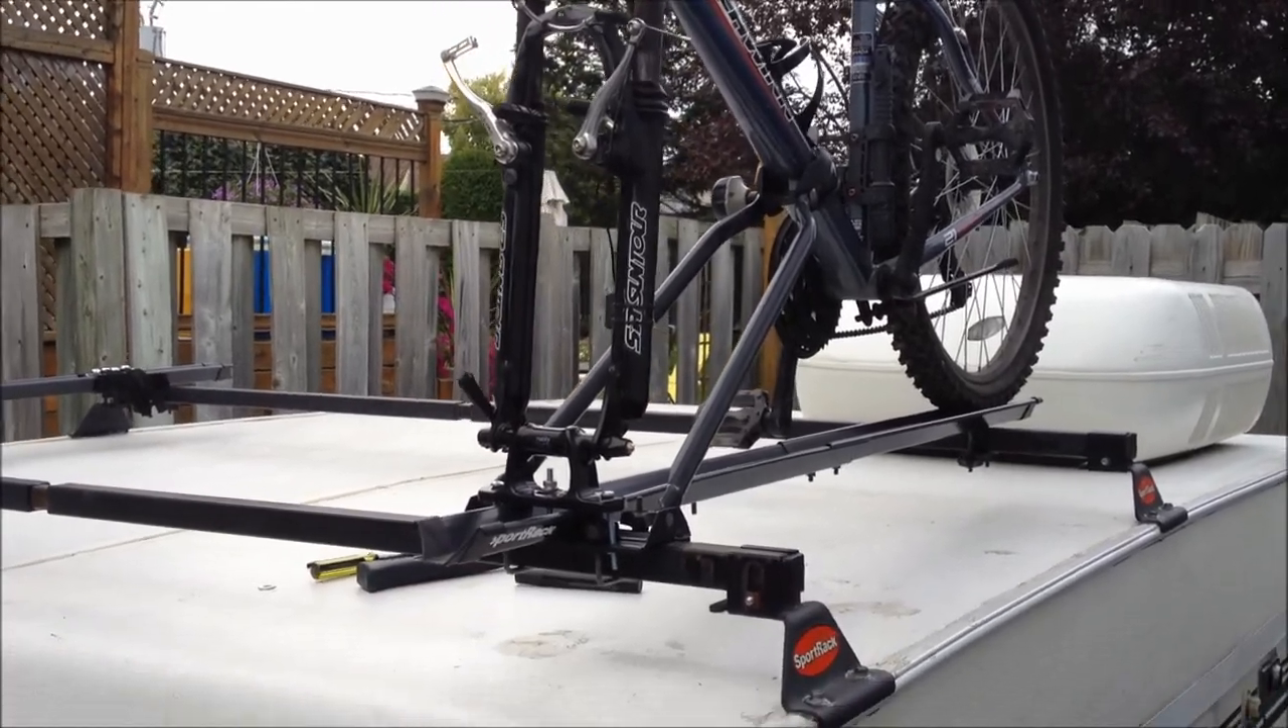Here we can see the bike installed now, so everything came out to plan. Forks are nicely mounted inside the mount.